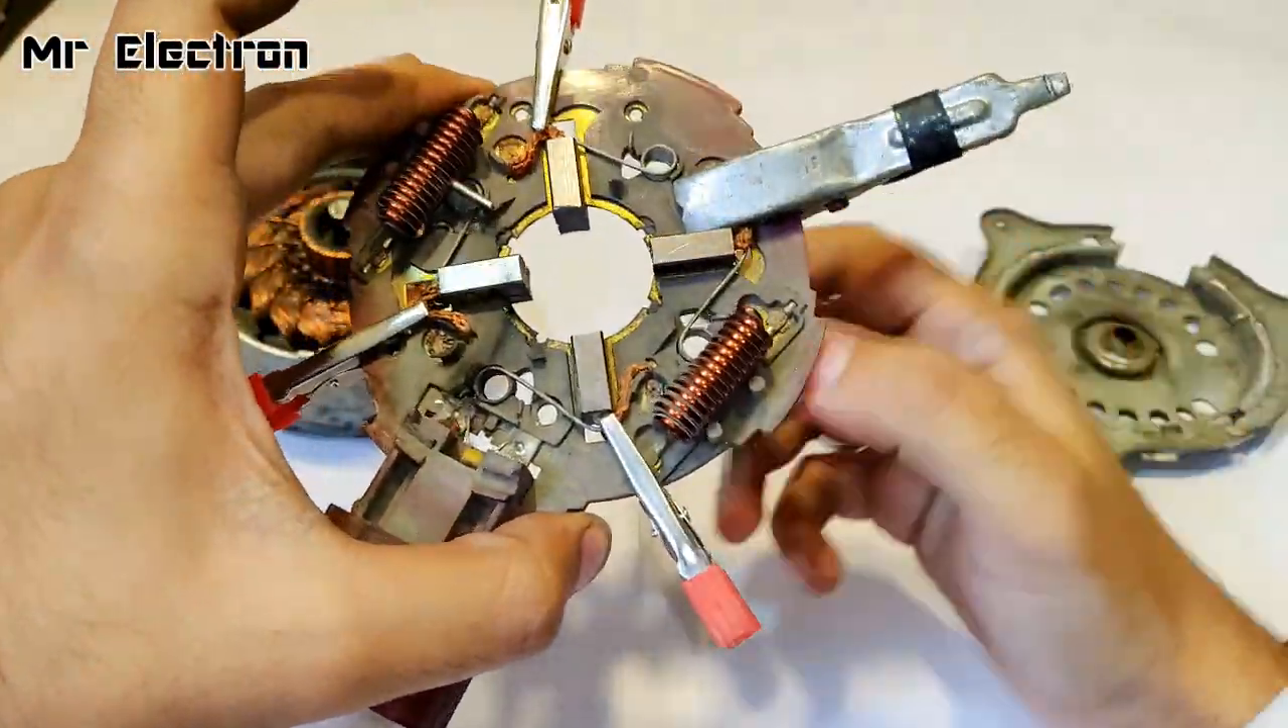Yeah, so I have held back the brushes with the help of these clips.